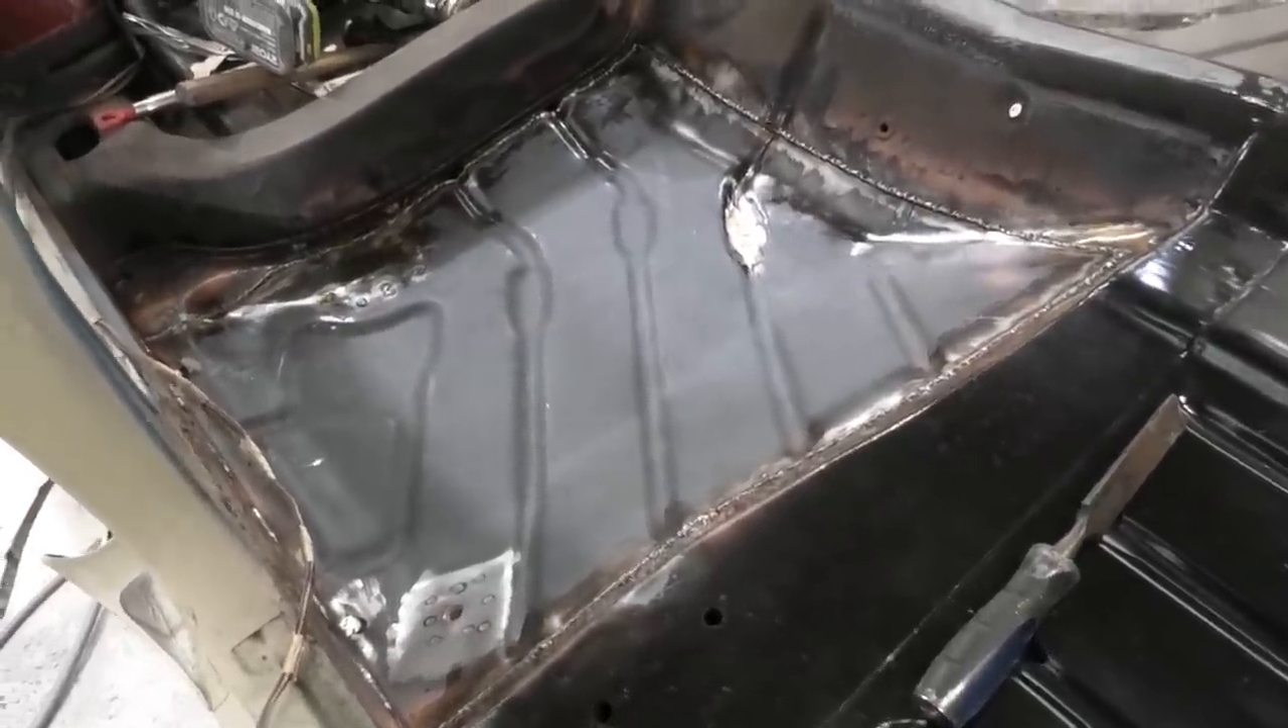The floor pan is in, it's welded, looking lovely.